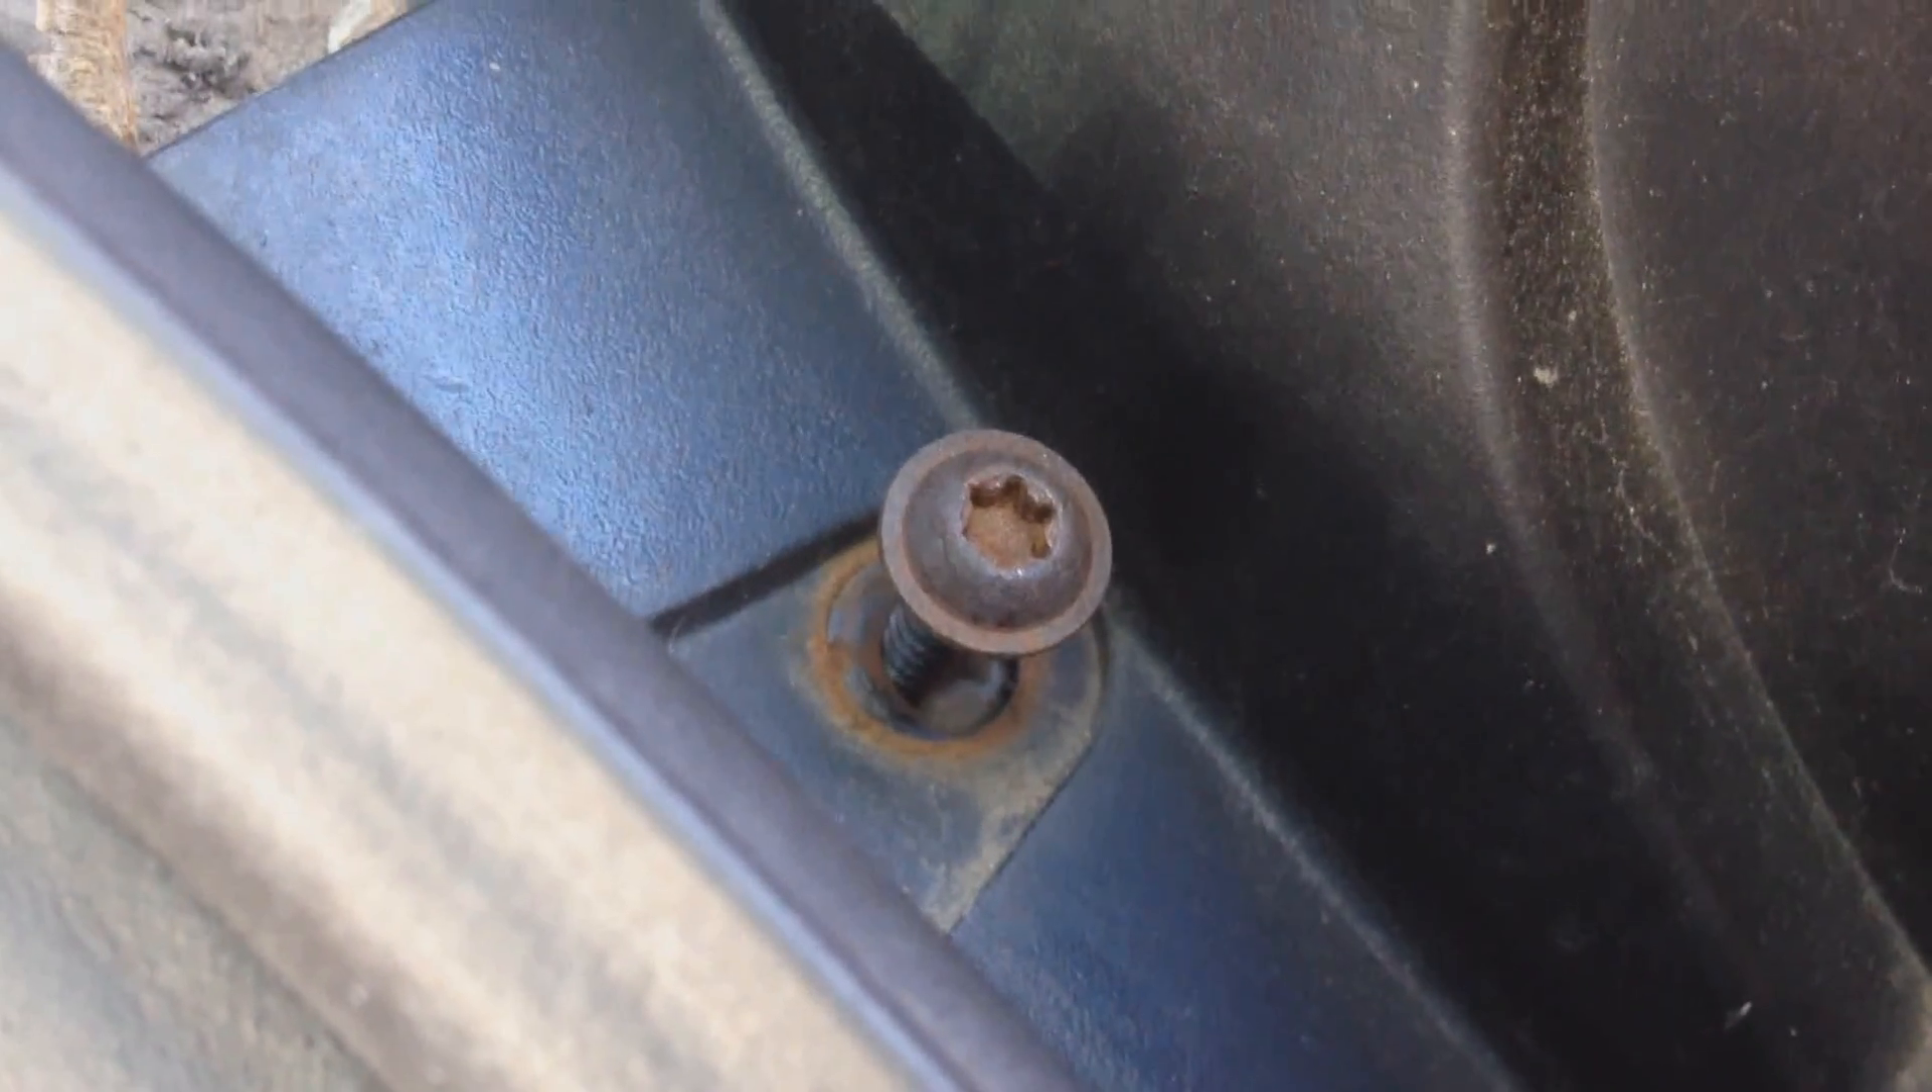Okay so I've nearly got the screws out.